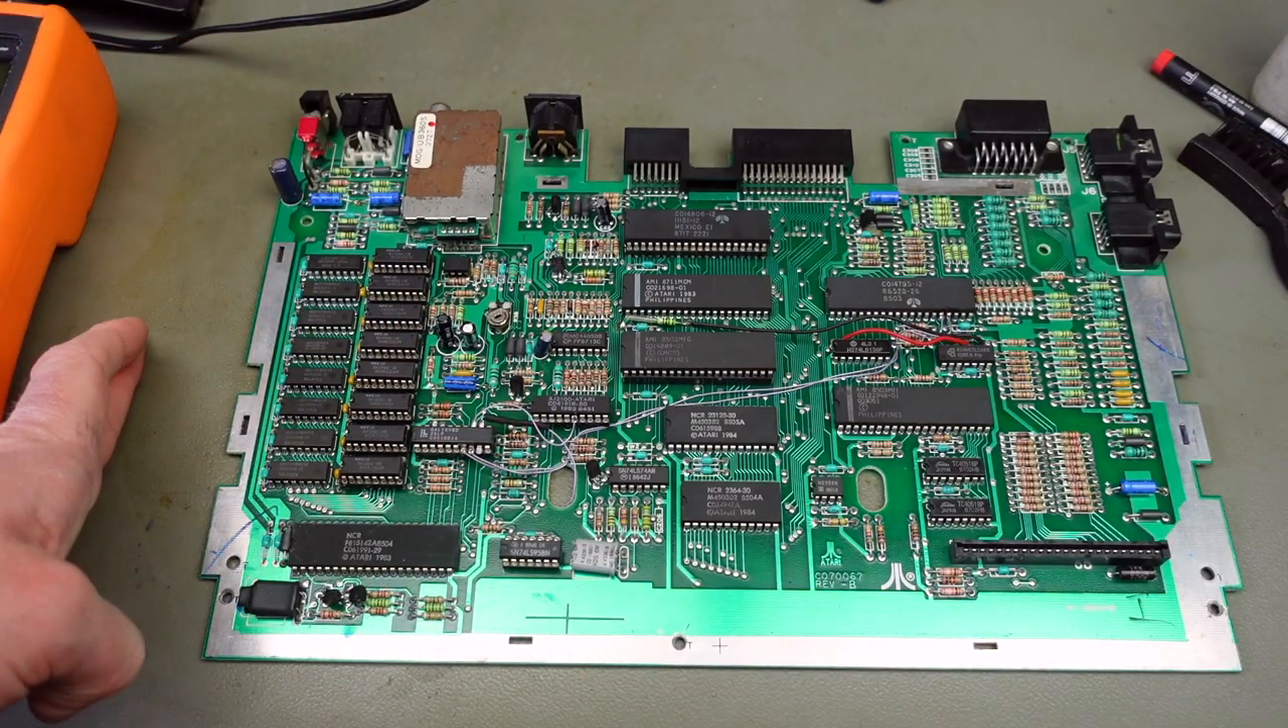So i got all my chips in and potentially this could be a 320k atari 65xe.